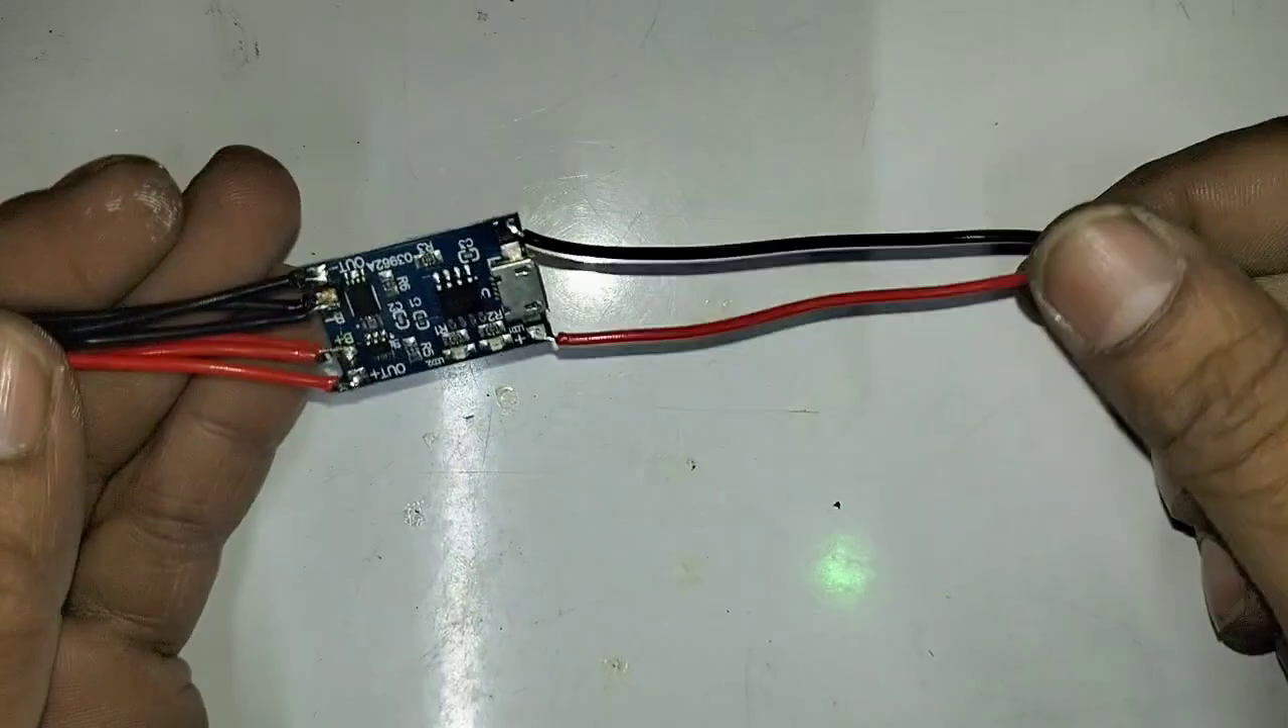यह देखिए हमने प्लेट के connection सब कर दी हैं।